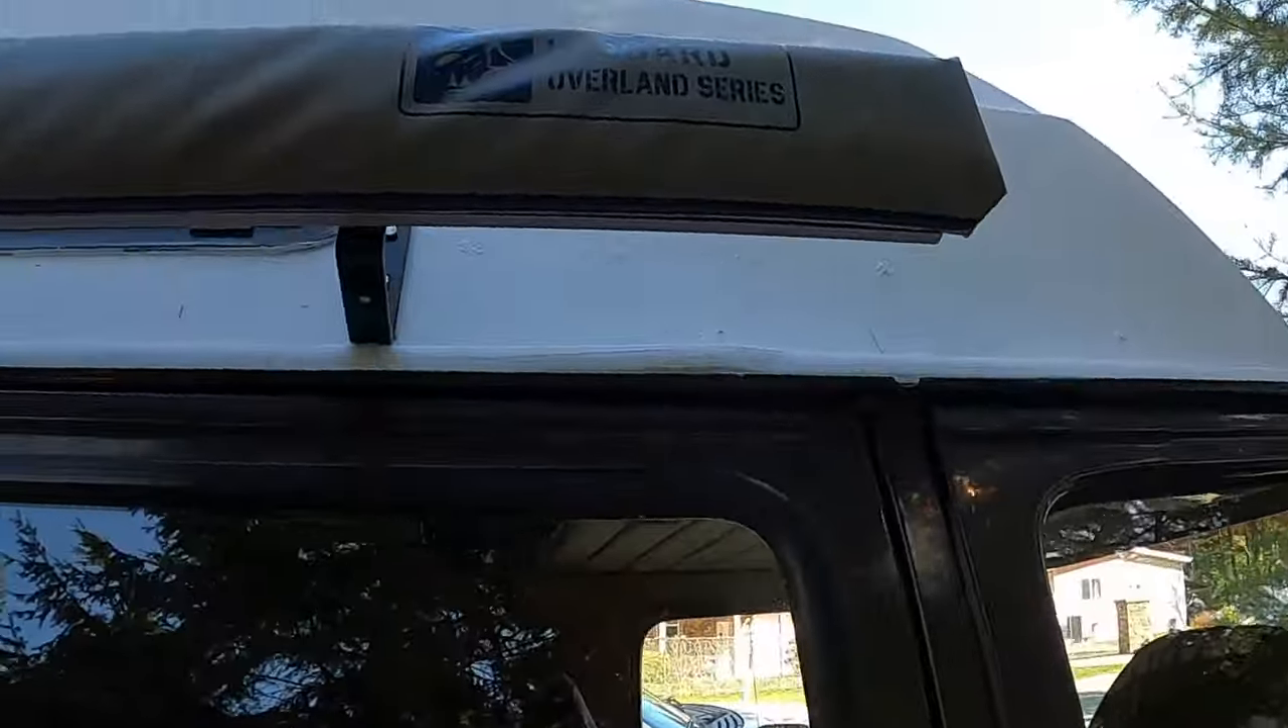Okay, awning's on. This bracket's actually worked.